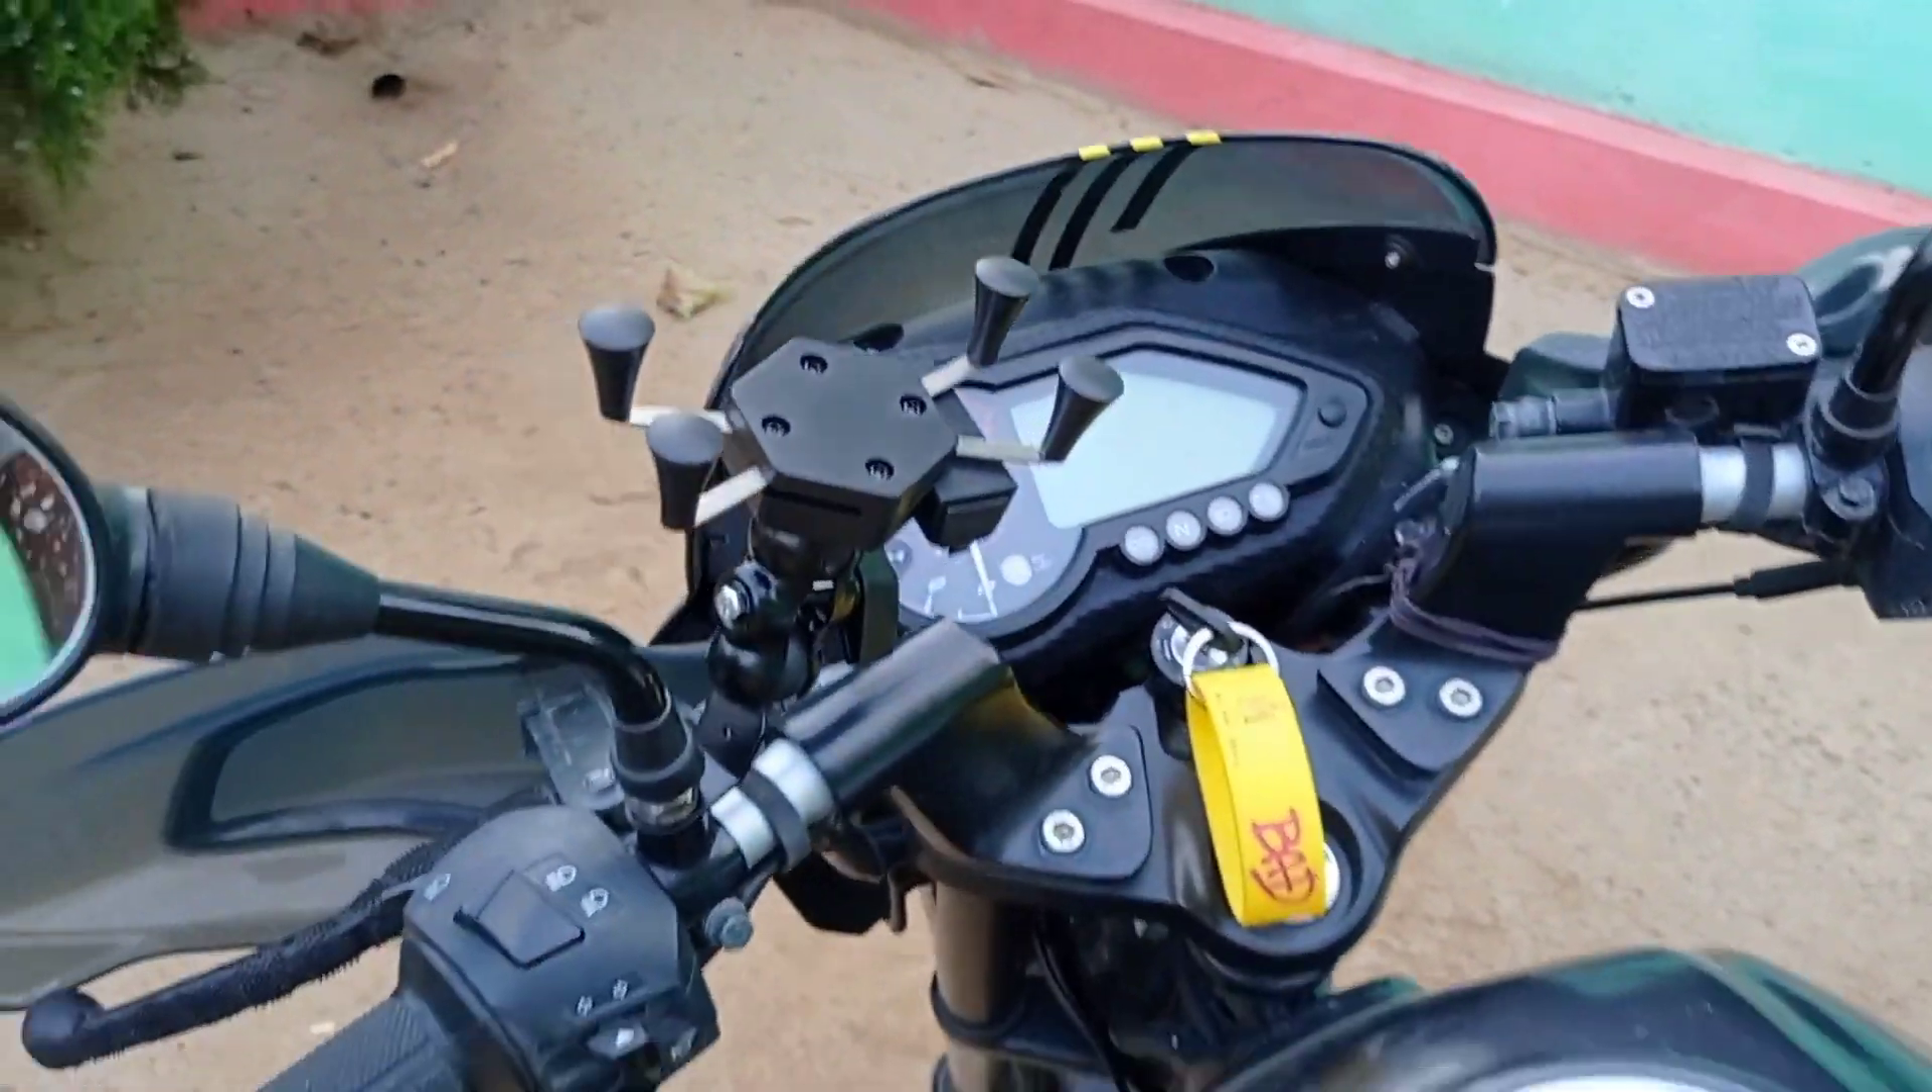मोबाइल होल्डर लग के त्यार हो चुका है।